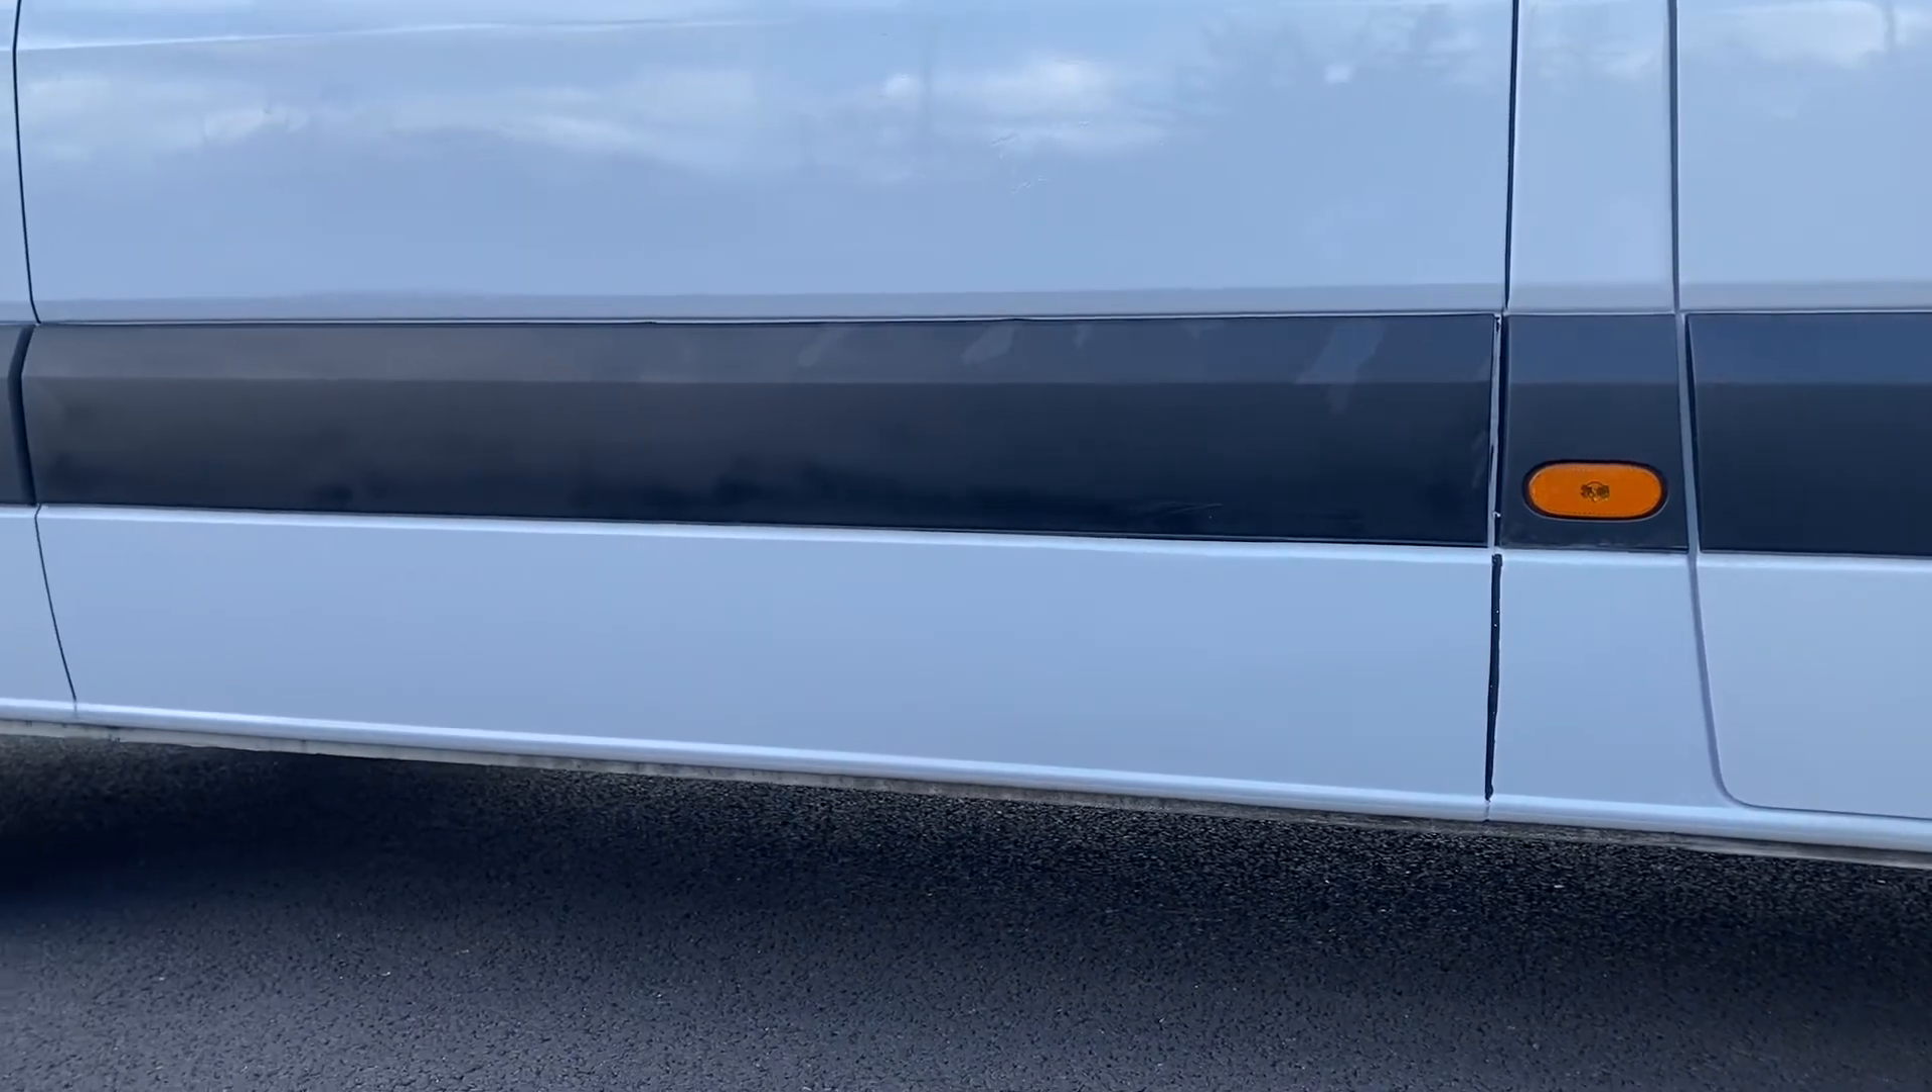Have a look at your panel gaps. It all lines up nicely, as it should.